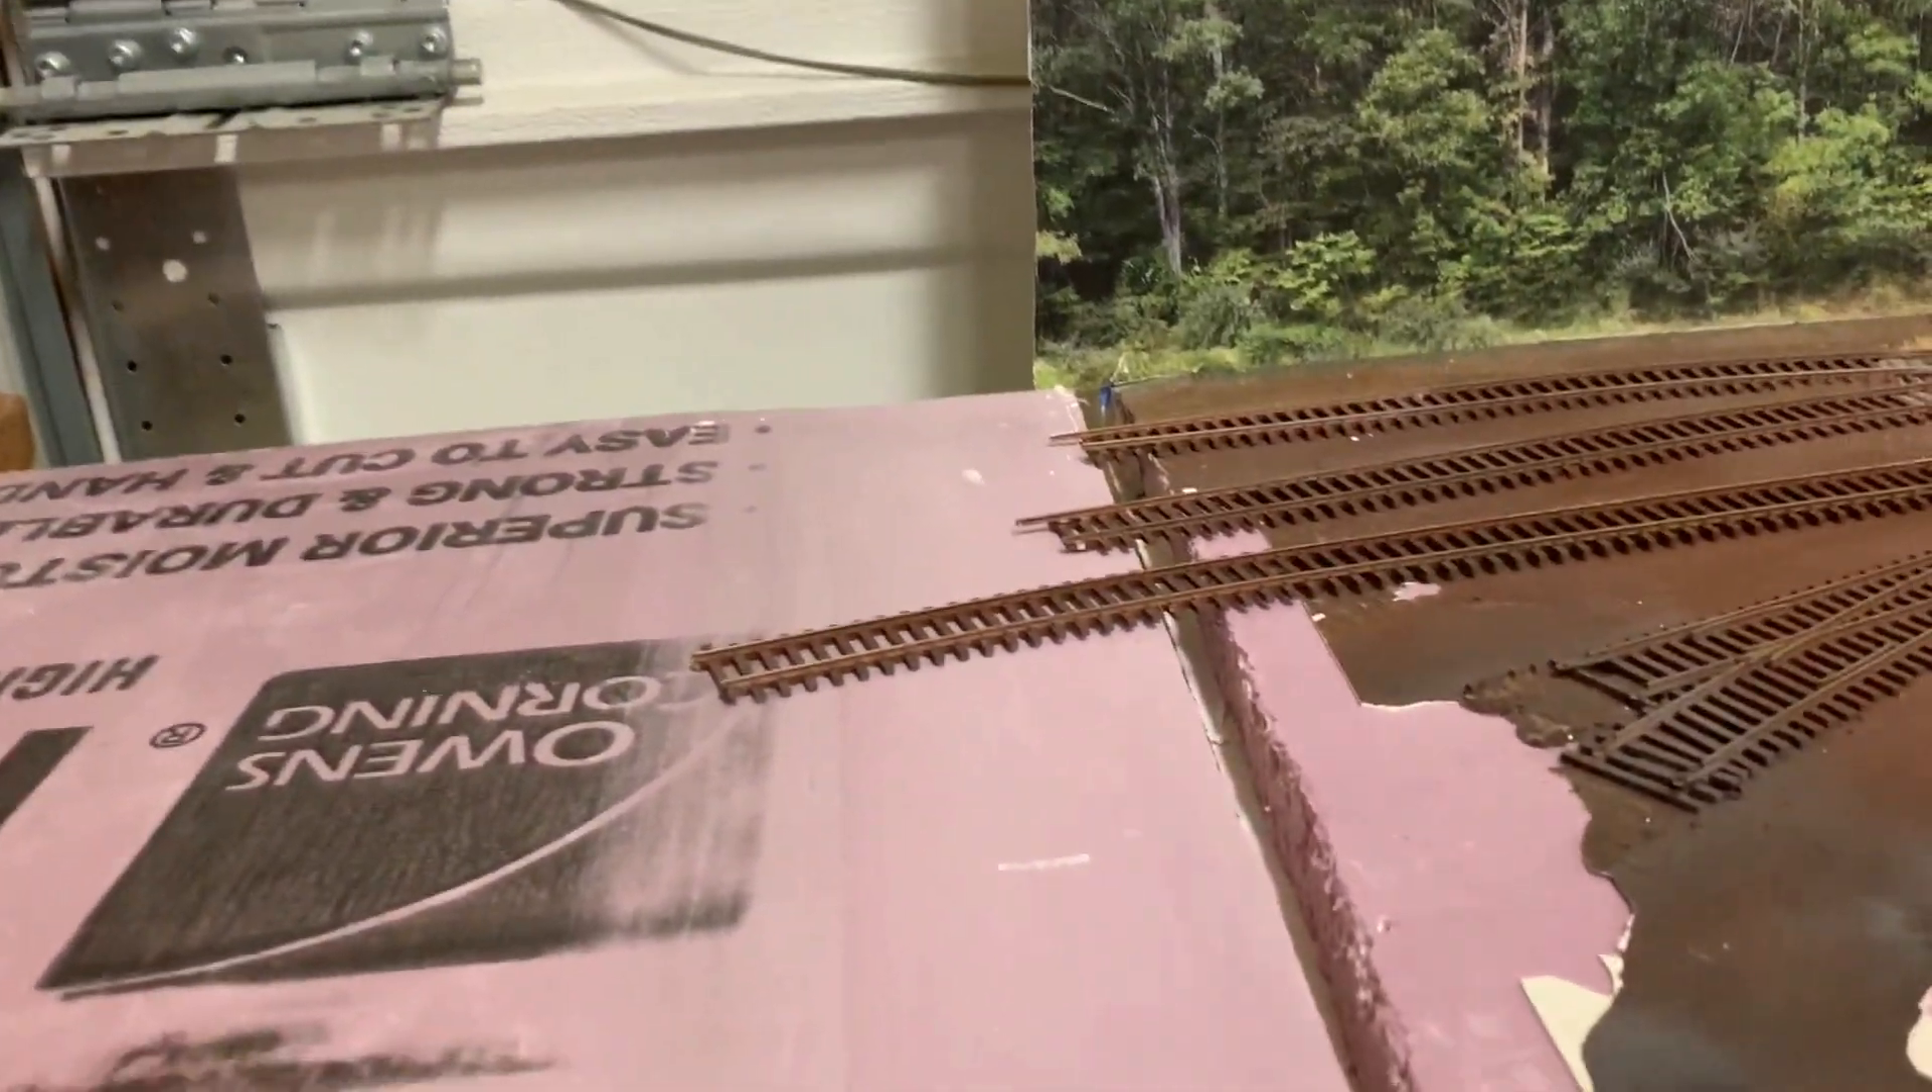I did leave a giant crack here and it's because I didn't have a big enough piece of foam for this whole space.